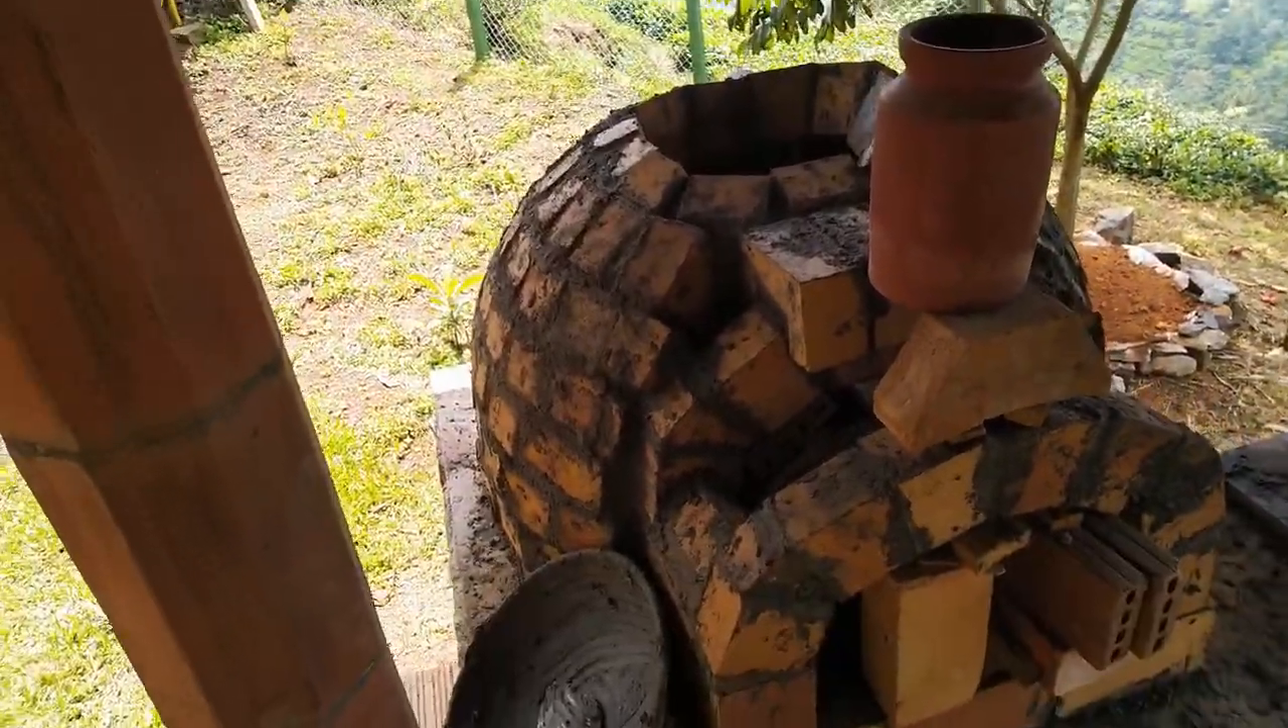The chimney is also sitting nicely.